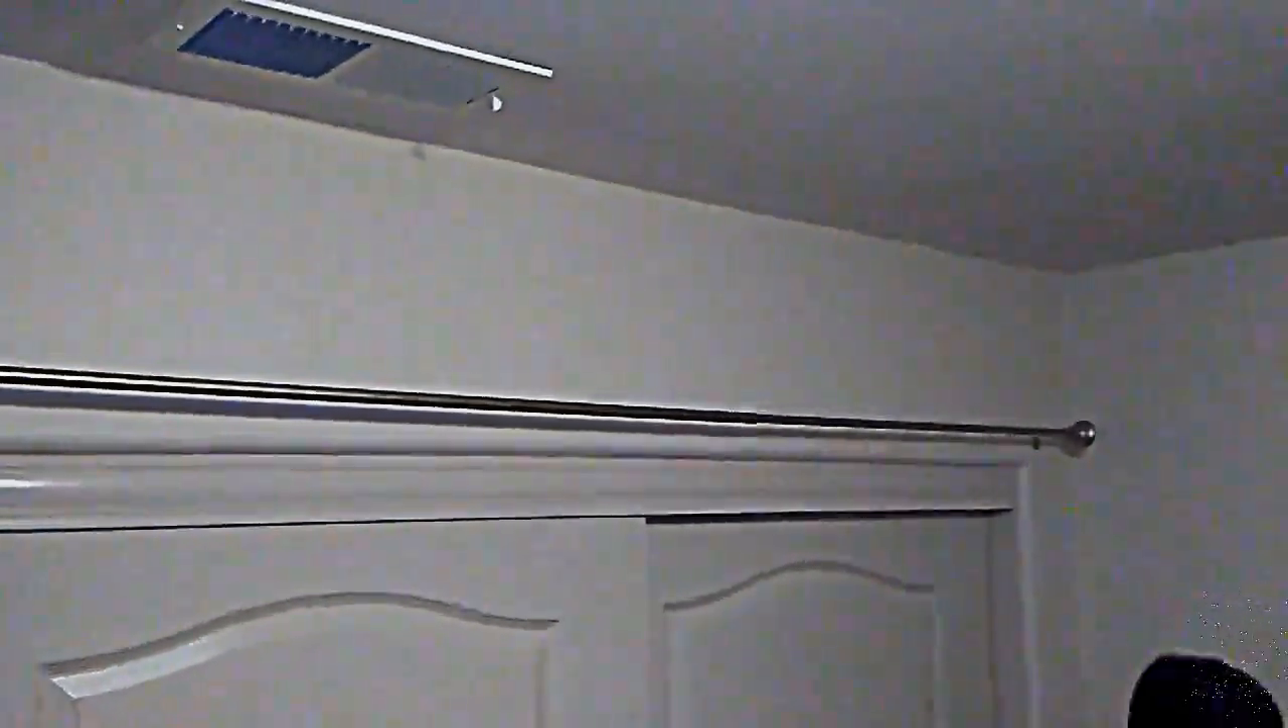And now we have the curtain rod installed in minutes.